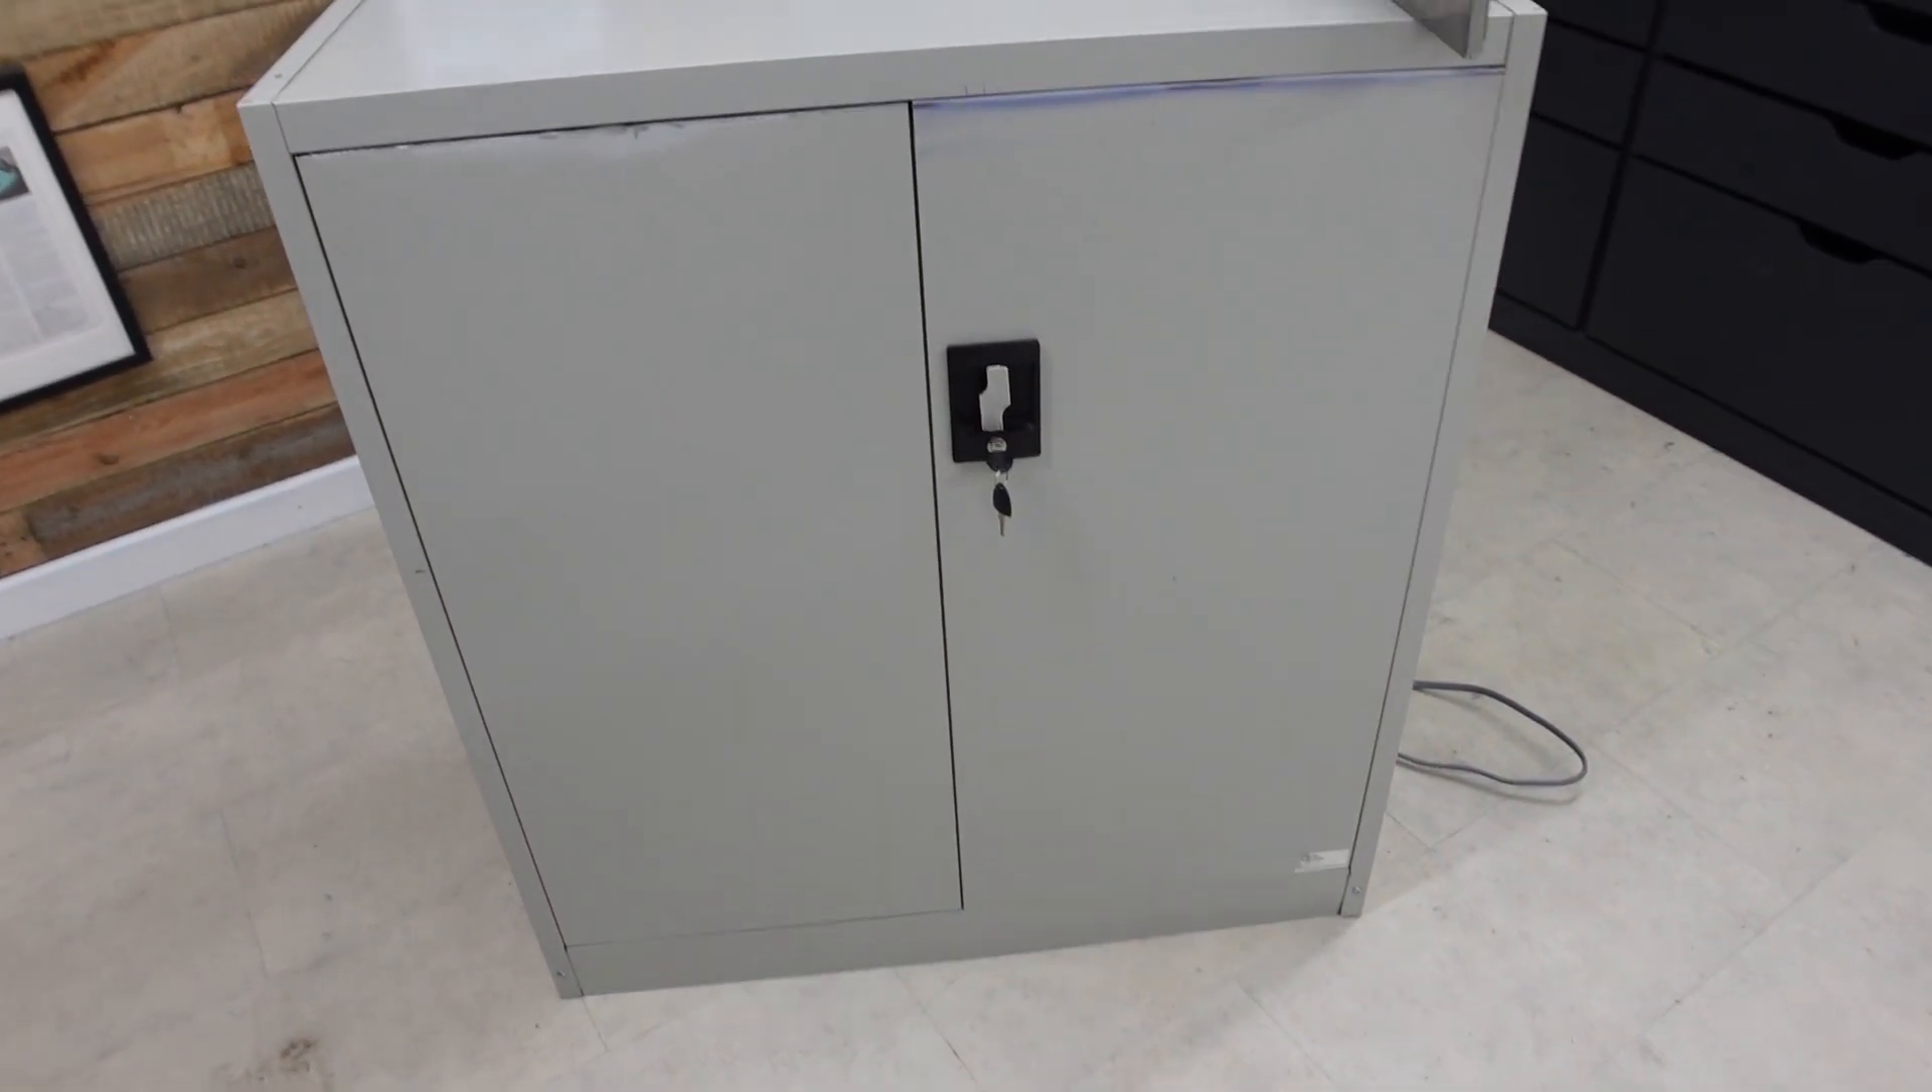So both doors fitted into place and working as they should do.